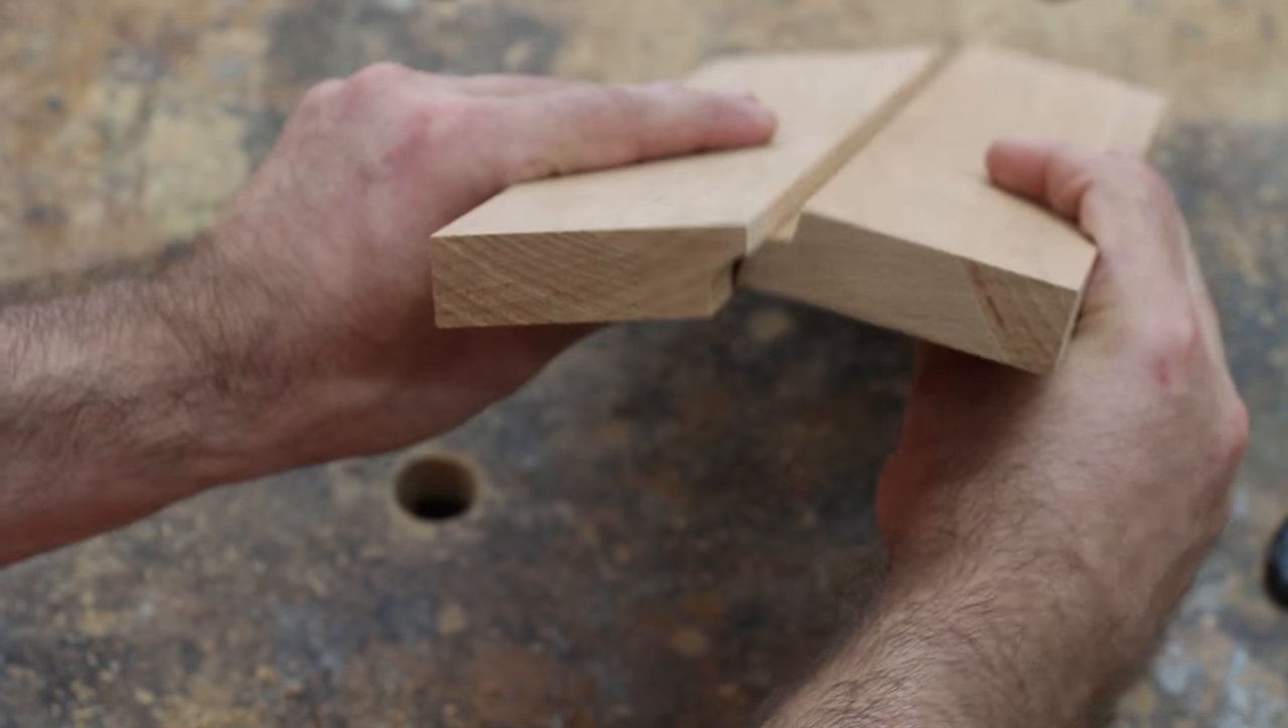The center part of the top will actually overlap over top of each drop leaf and it looks something like that.